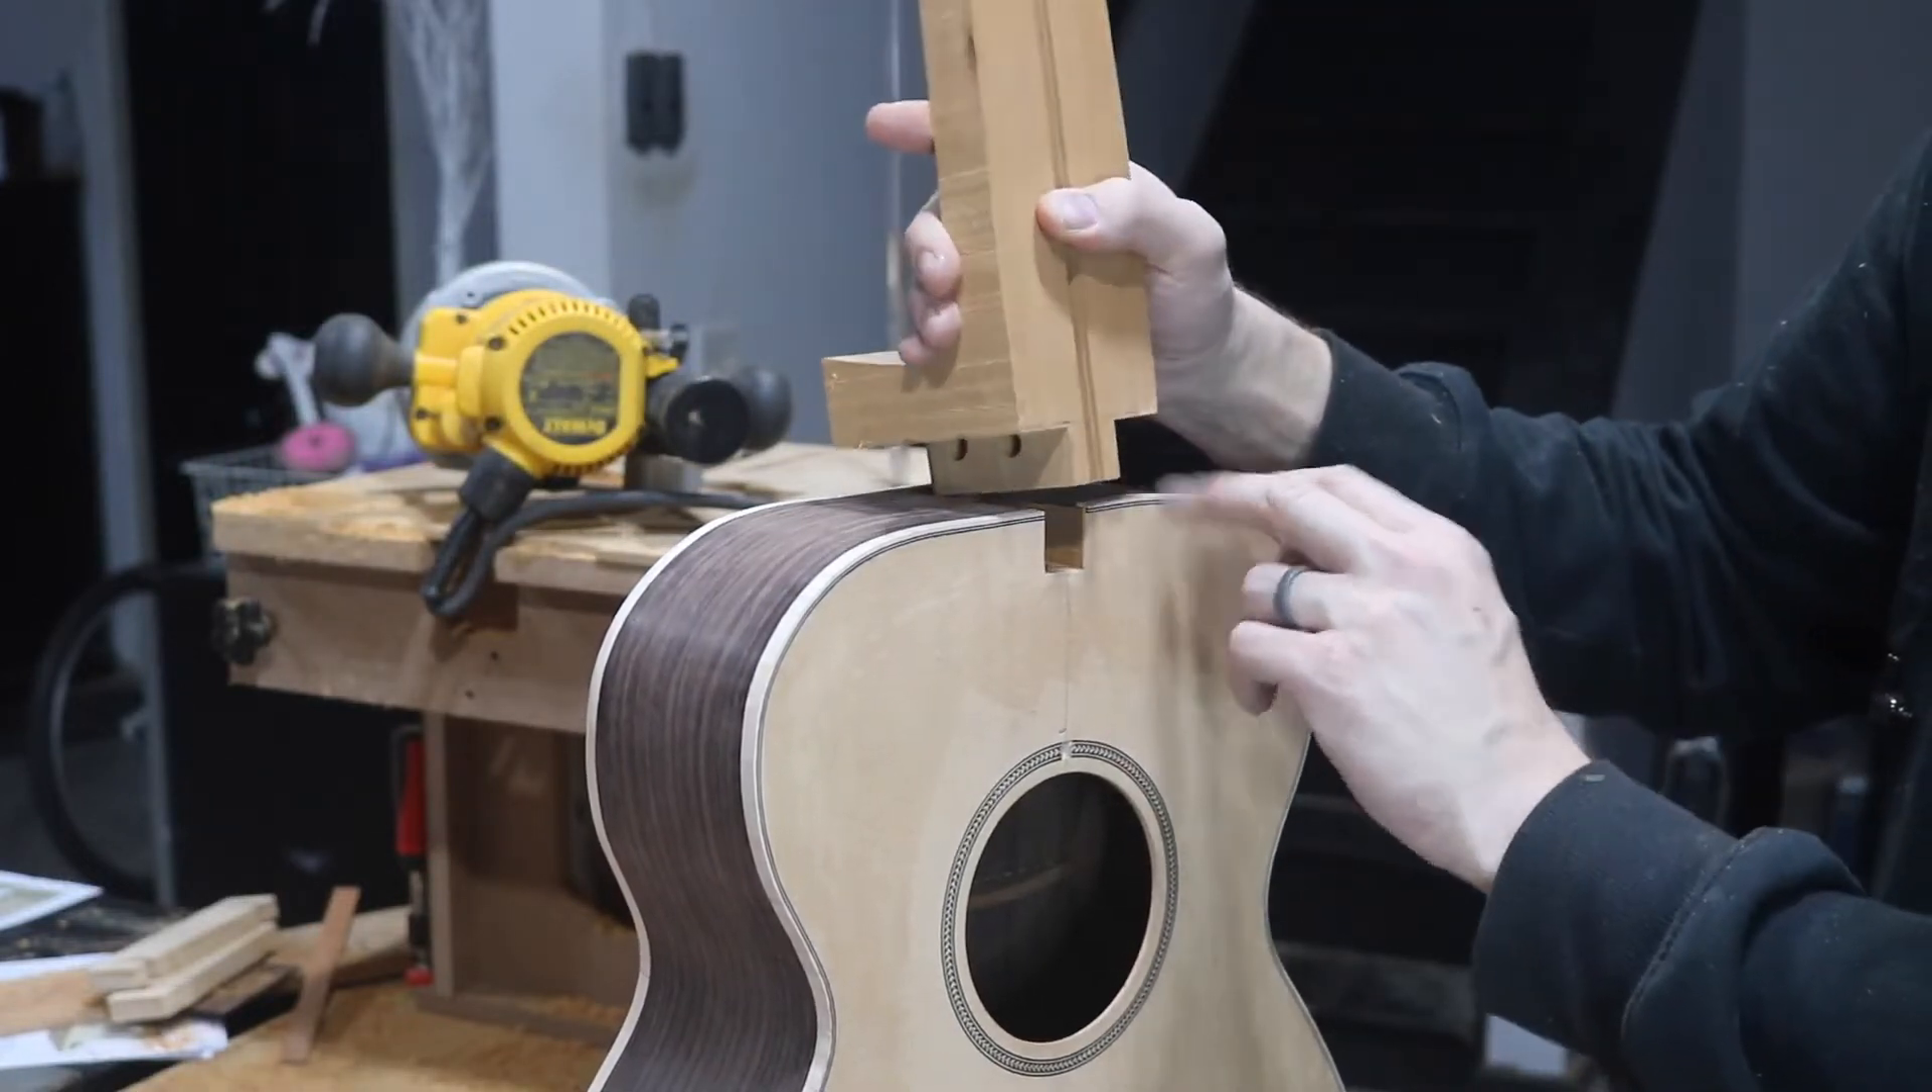The tenon doesn't even start to go in.